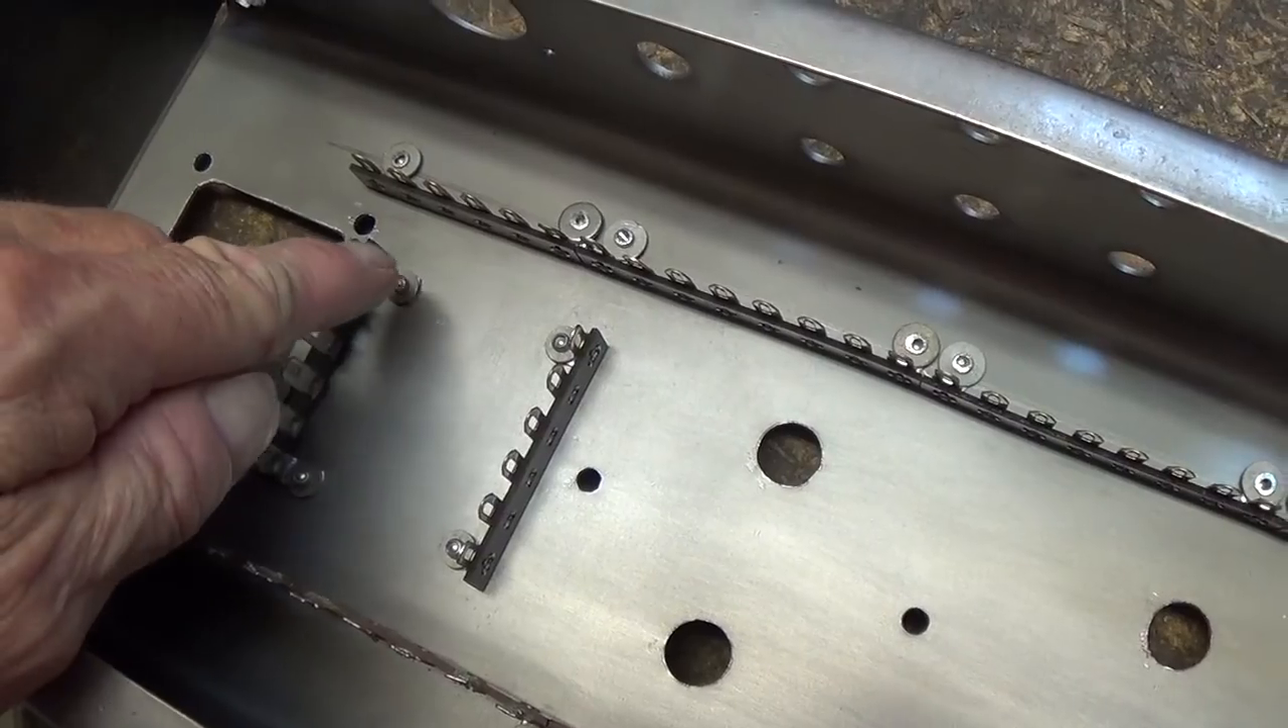Okay, here's the chassis with all the terminal strips riveted in and as you can see, there's plenty of terminals for the tubes and for the jacks.